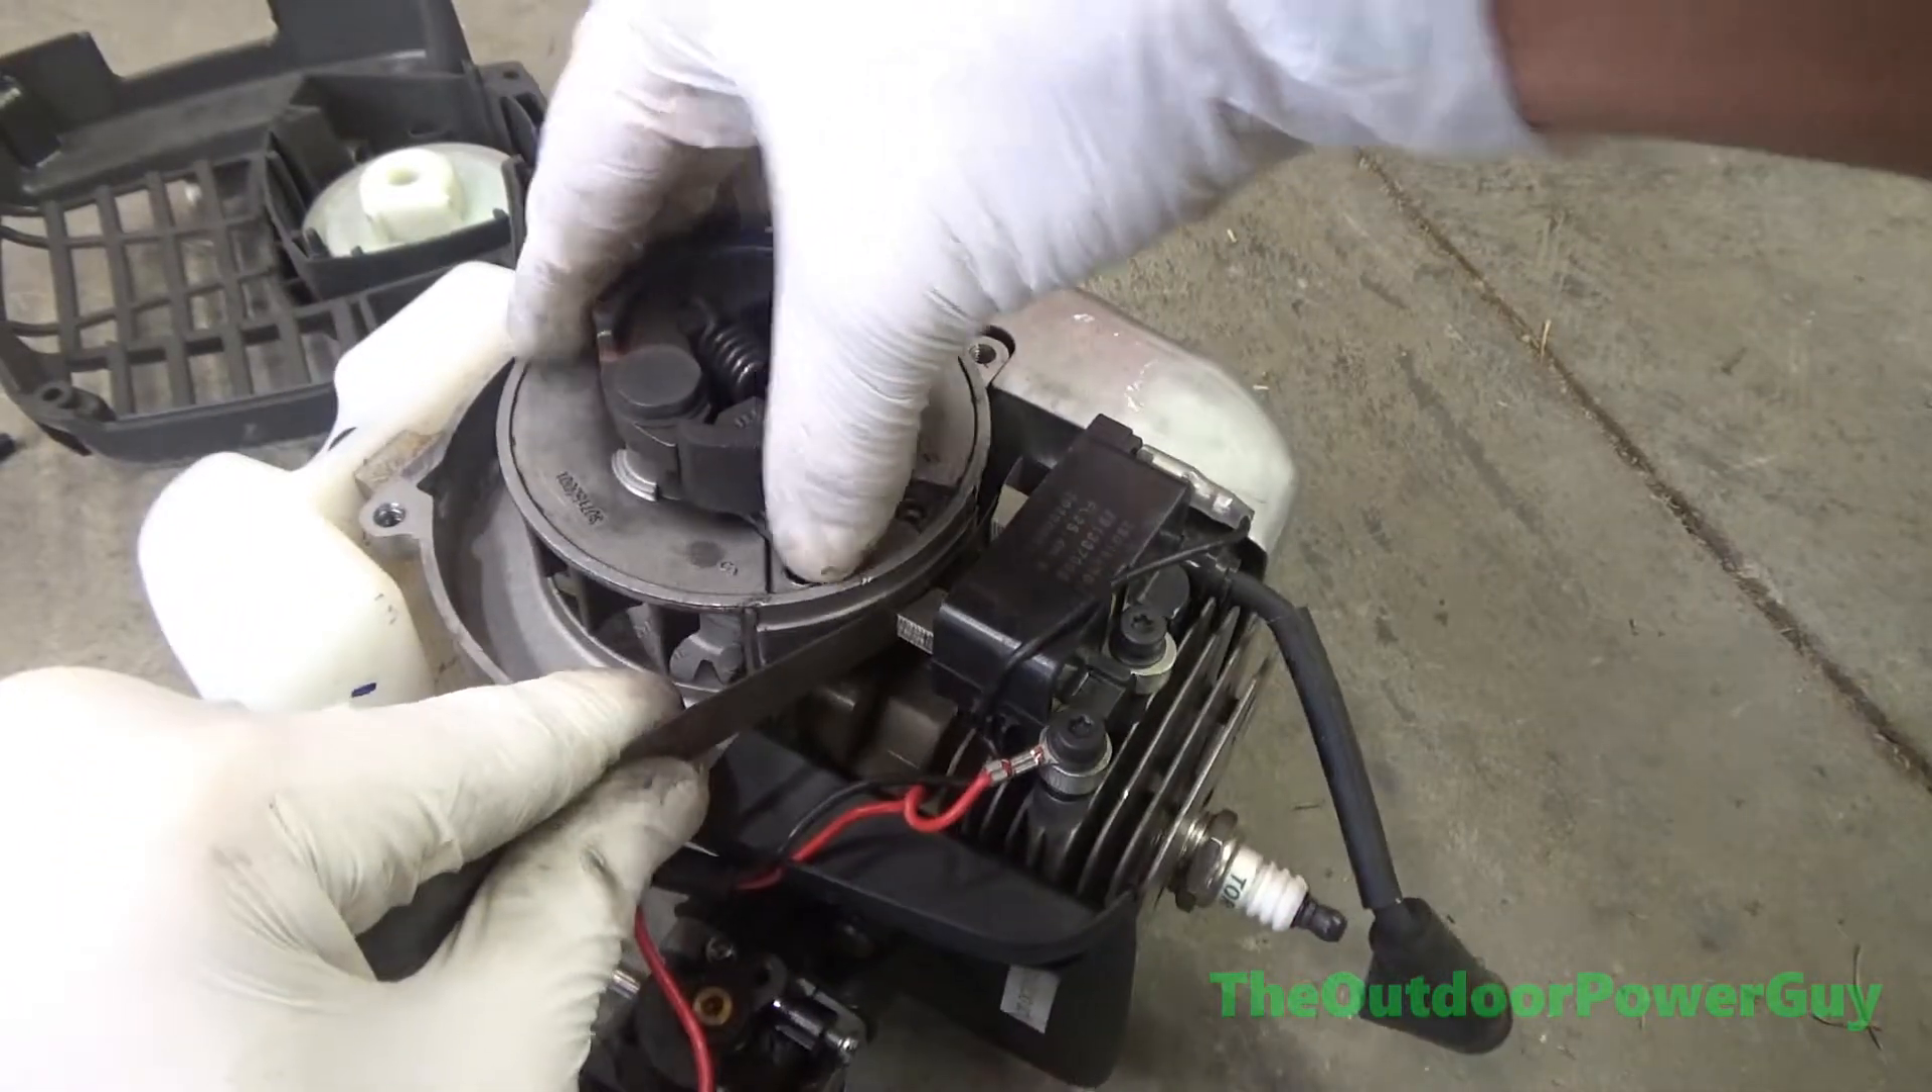All right, so the coil is on, and we're setting the clearance at 10 ,000ths.